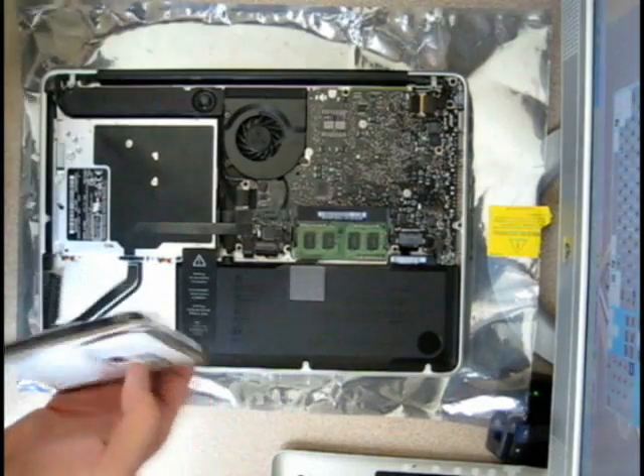And there we go, the hard drive is out.